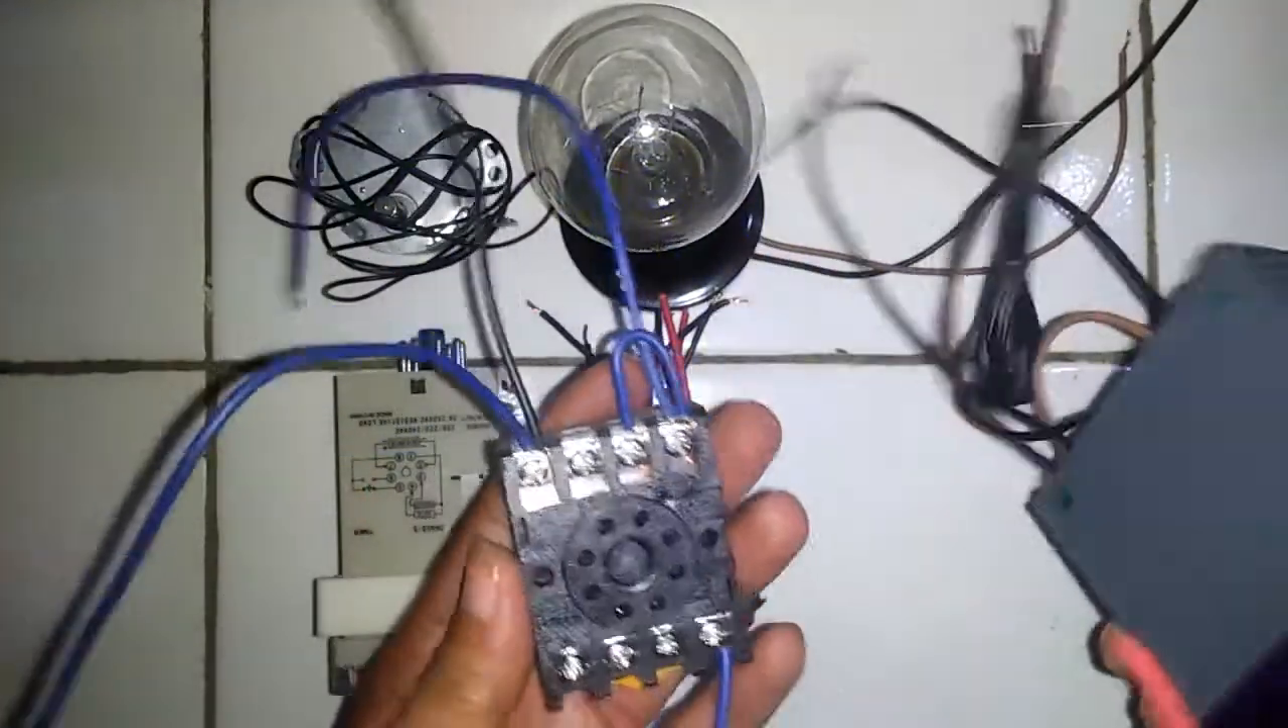Untuk menghemat waktu saya sudah pasang kabelnya ya.